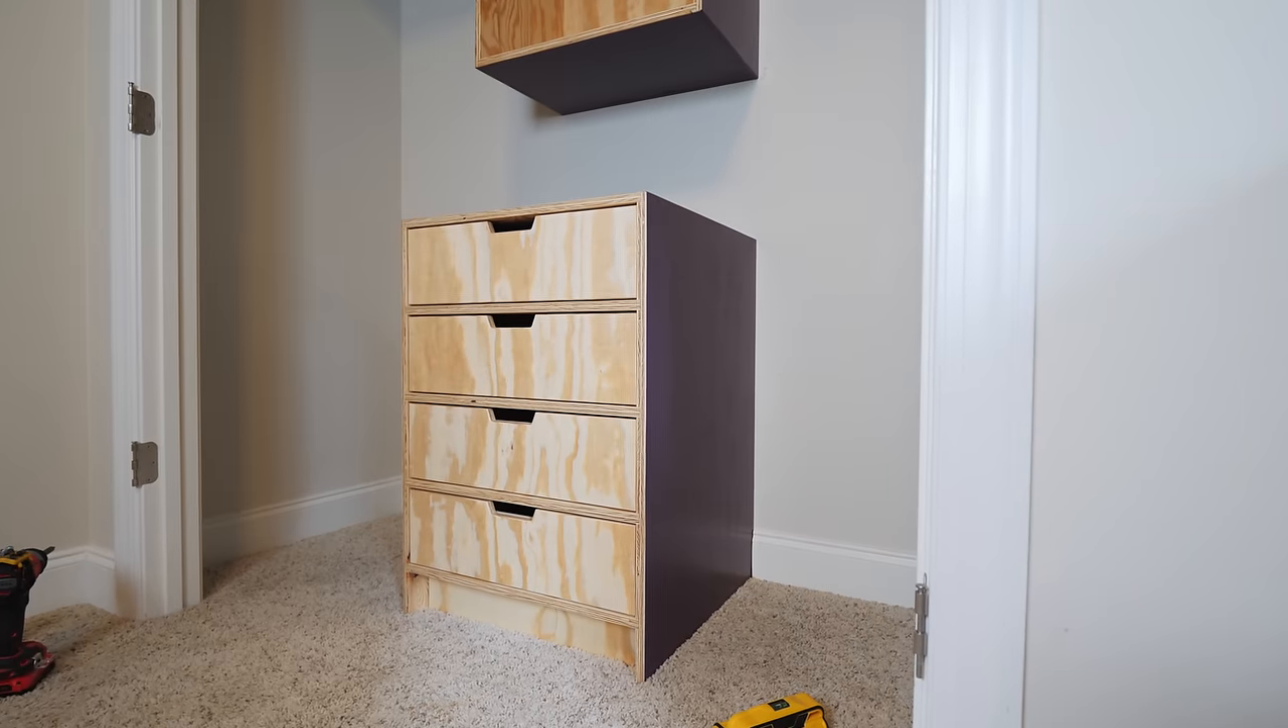After that, I could reinstall the drawers, and the base cabinet was done.